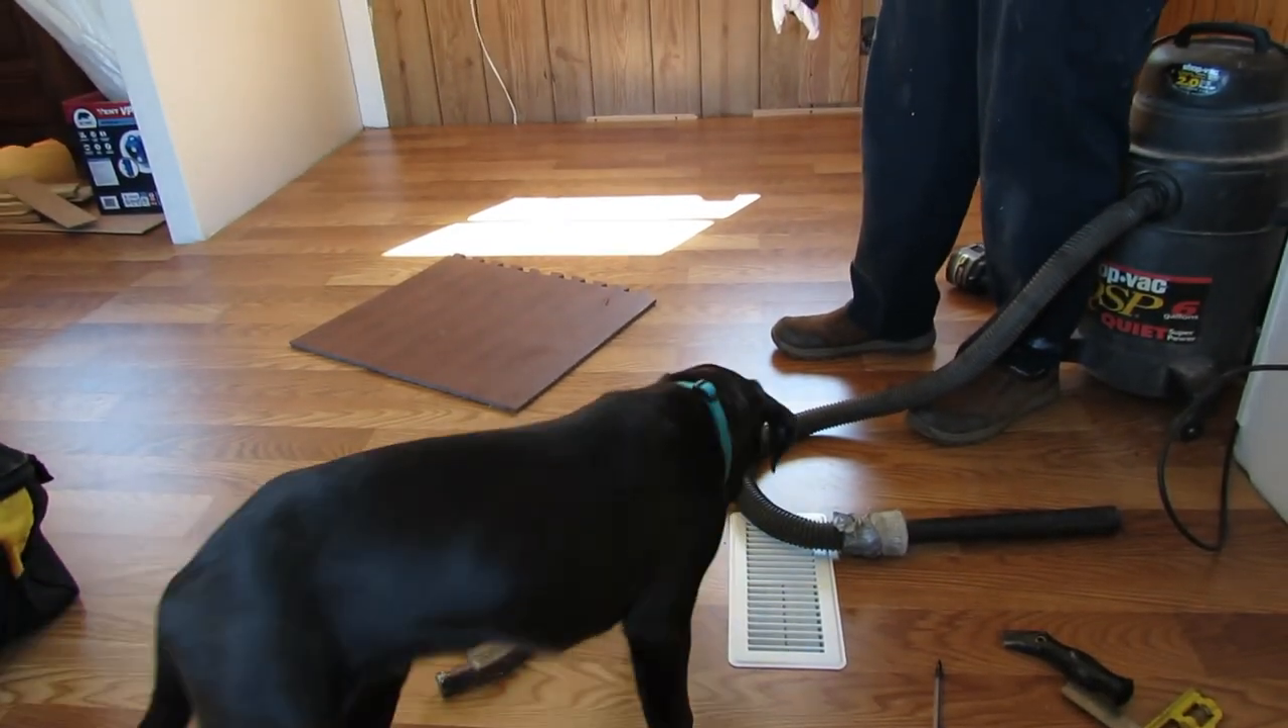You can see here I've got the the new laminate floor down.